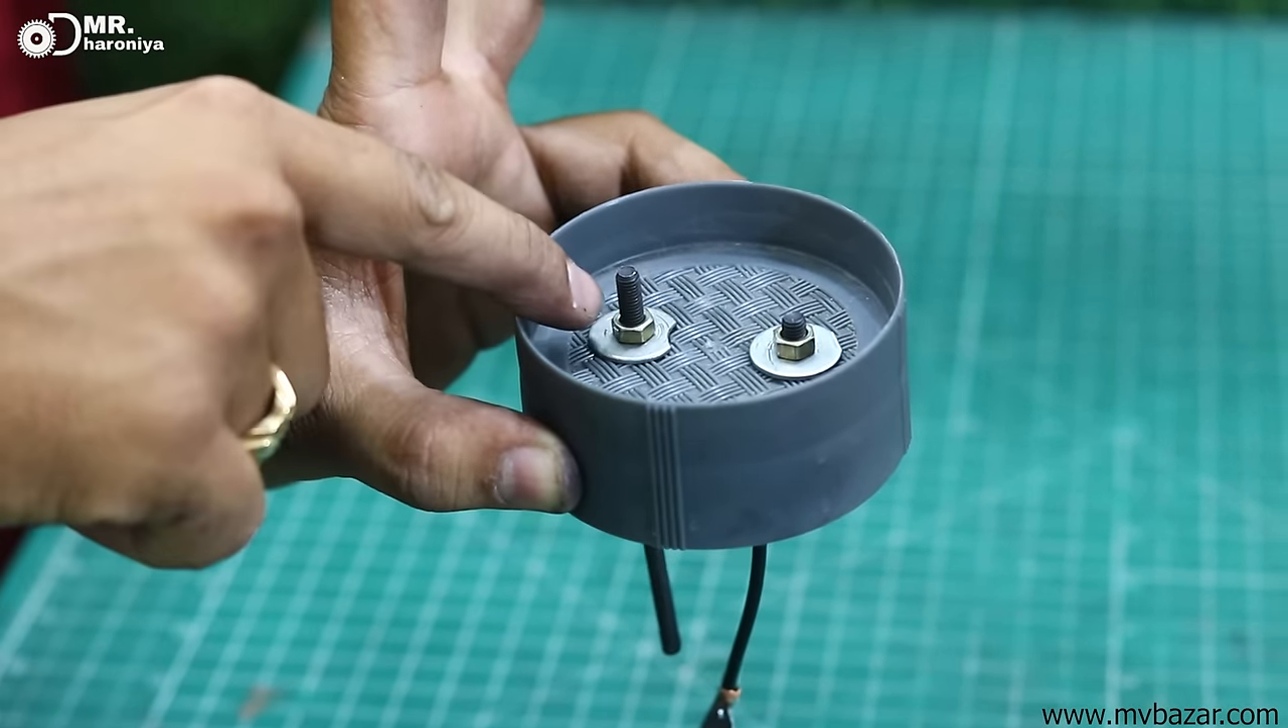यहां पर हमारा जो है प्लस टर्मिनल माइनस टर्मिनल कंप्लीट हो चुका है।